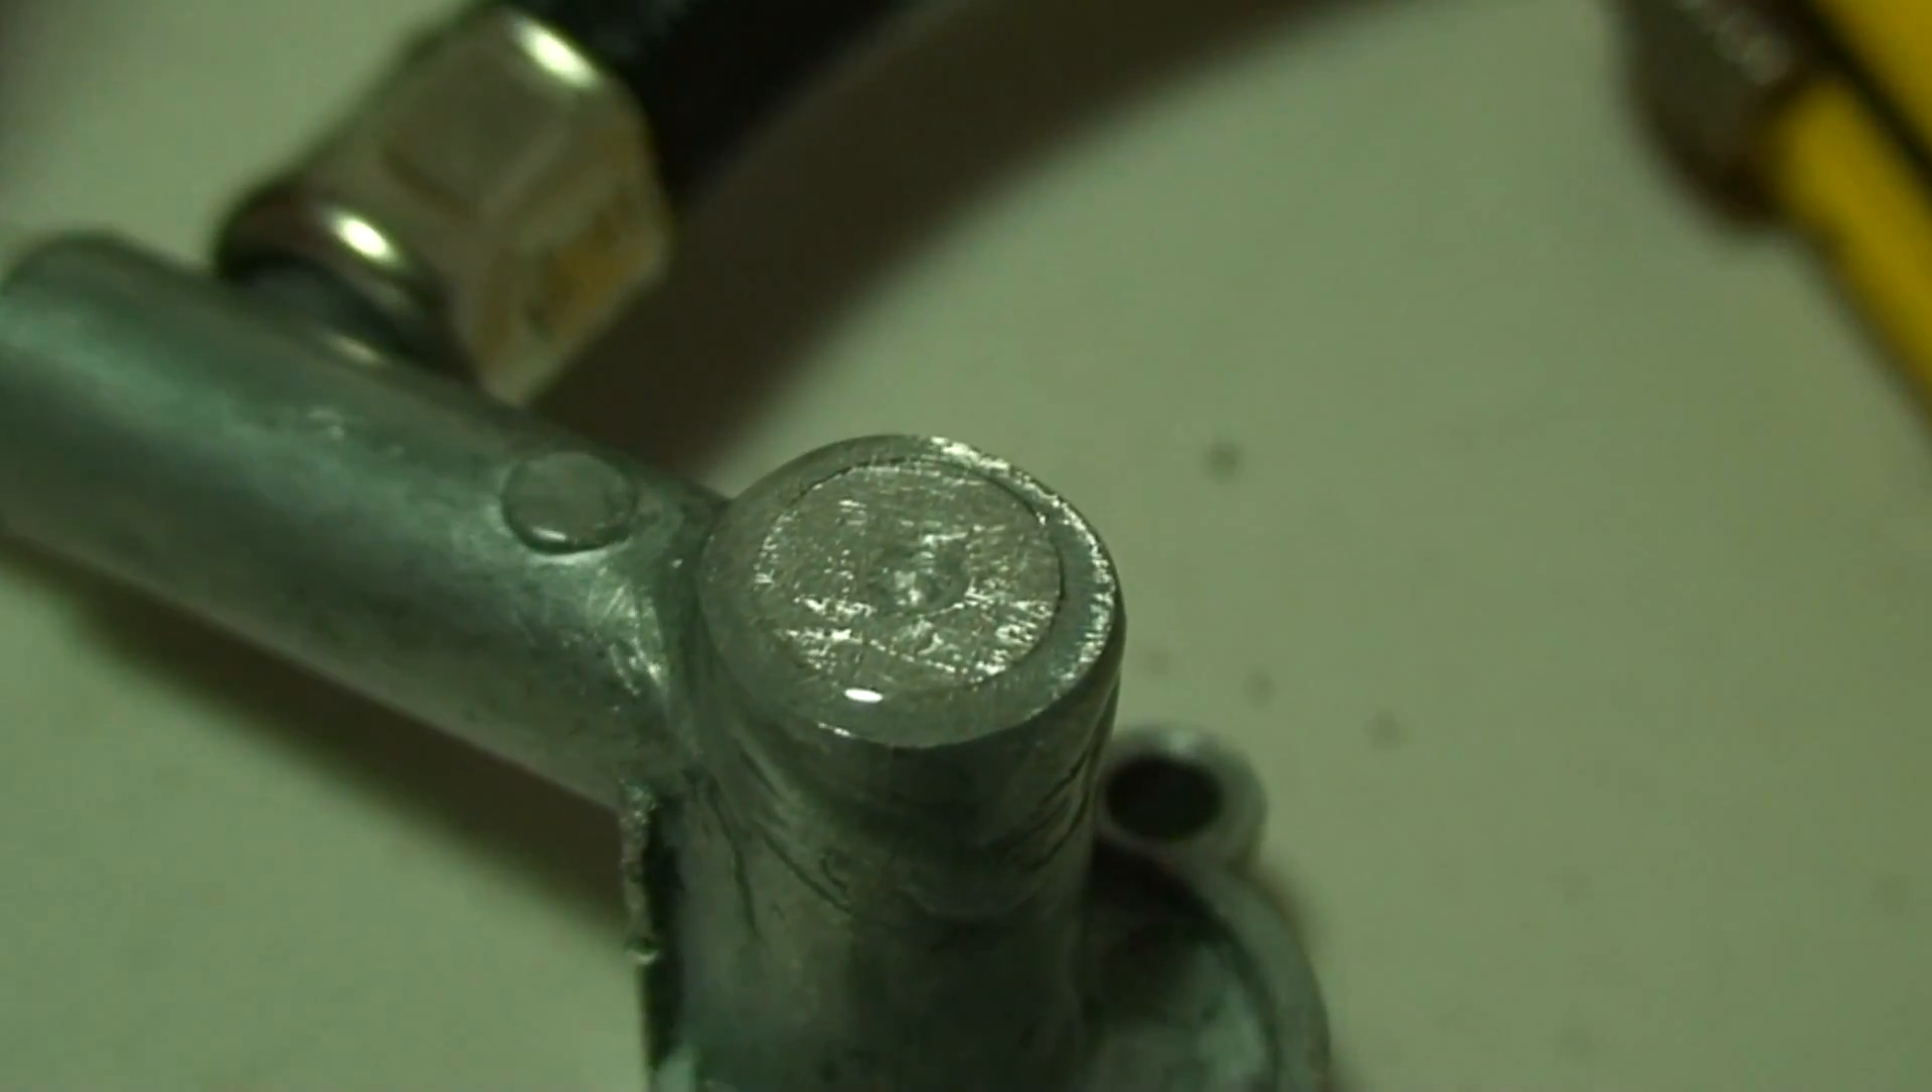What I also decided to do, I don't know if you can see that, but I hammered the cap back in the best I could.